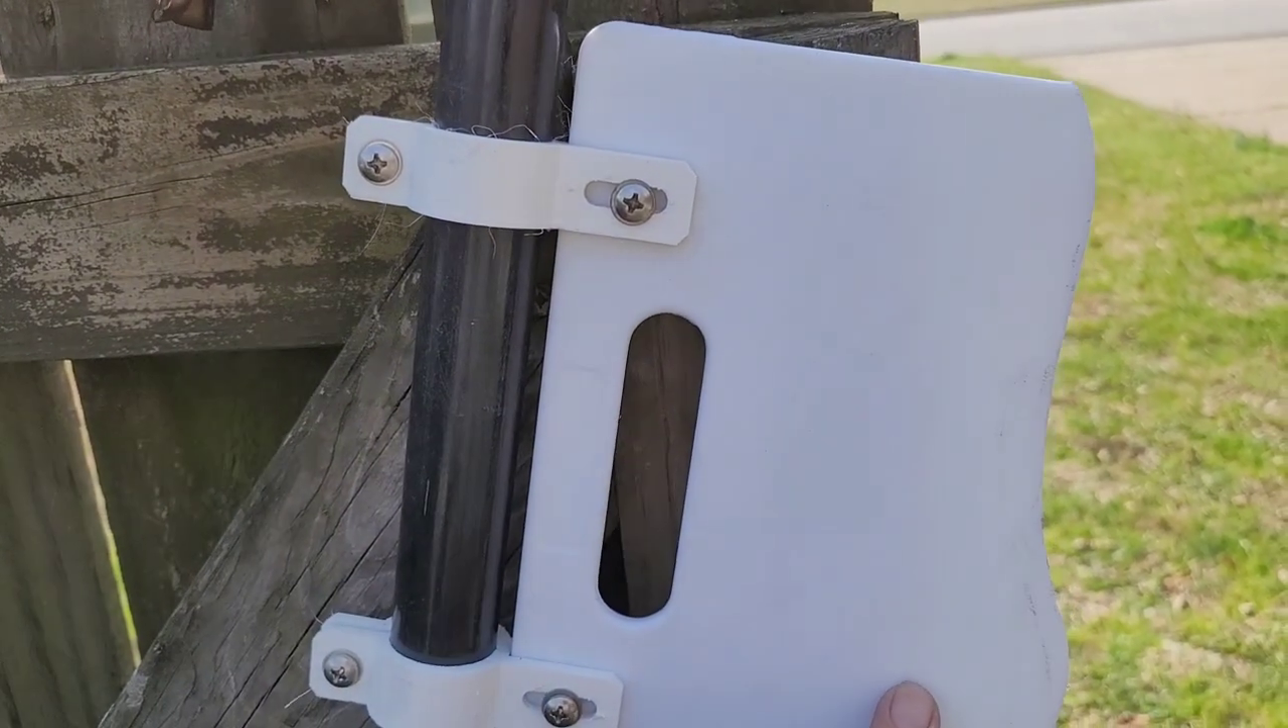All right well there's the finished product right there and it's just attached with stainless steel screws. I think those are 1032. Again these are just printed off of a file and I'll get that file down there below.